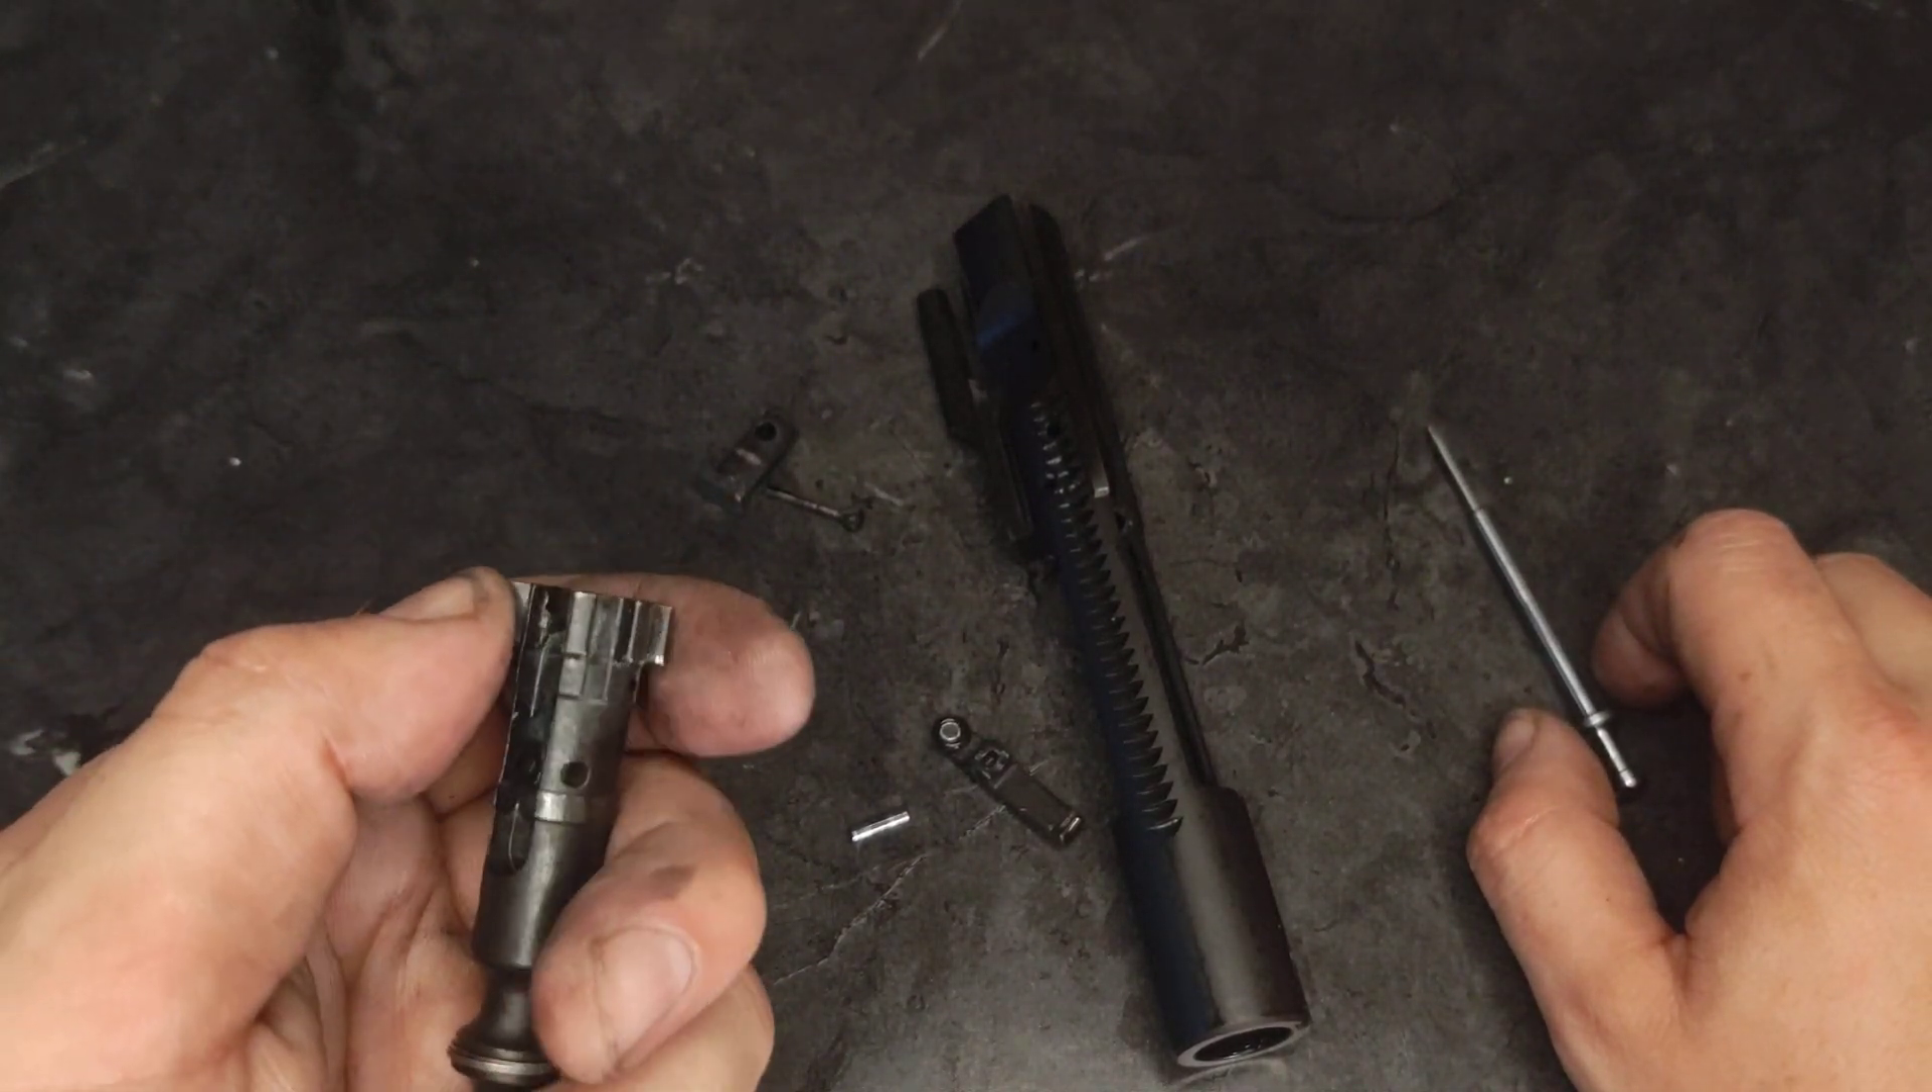That is a disassembled AR -15 bolt carrier group.